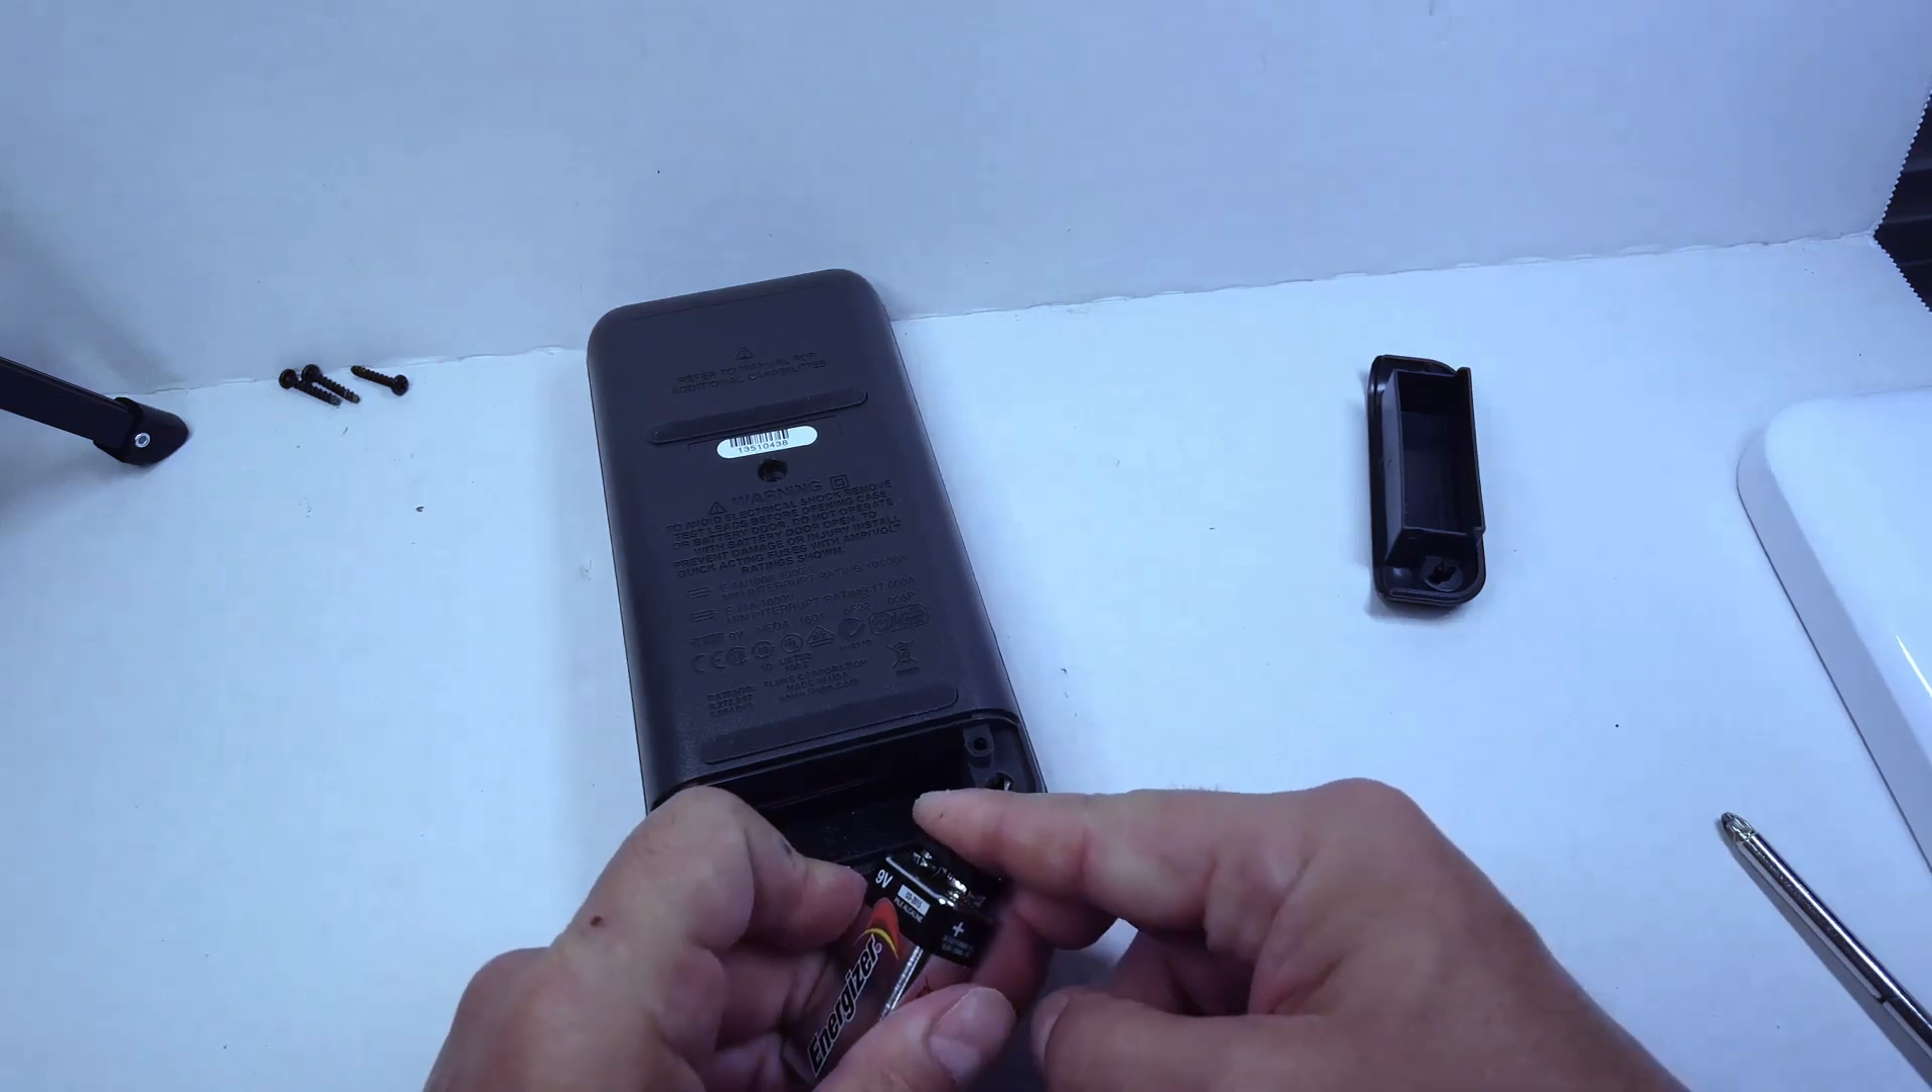We're not going to install any screws just yet because we want to make sure that everything is nice and proper and working.